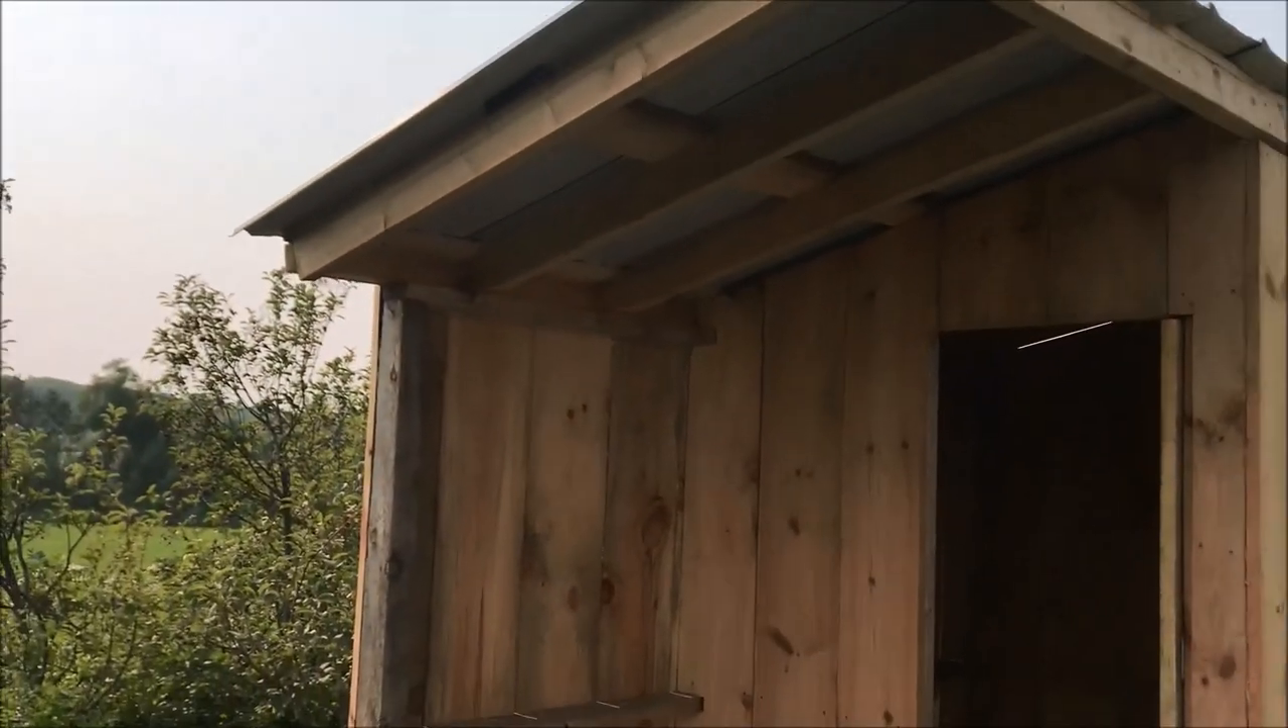Well we got the roof on using up the rest of the steel we got nice little slope to it.